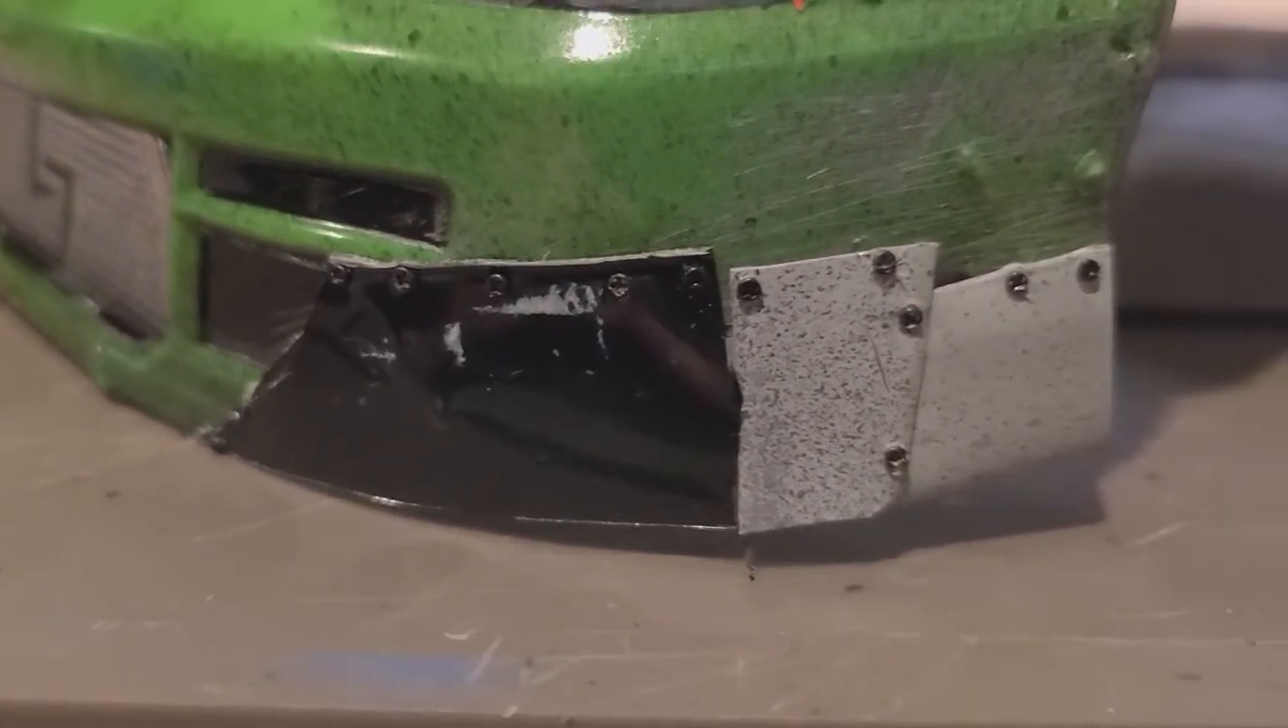Okay, so I've got the front pieces fixed on there. I've got several little screws in it.